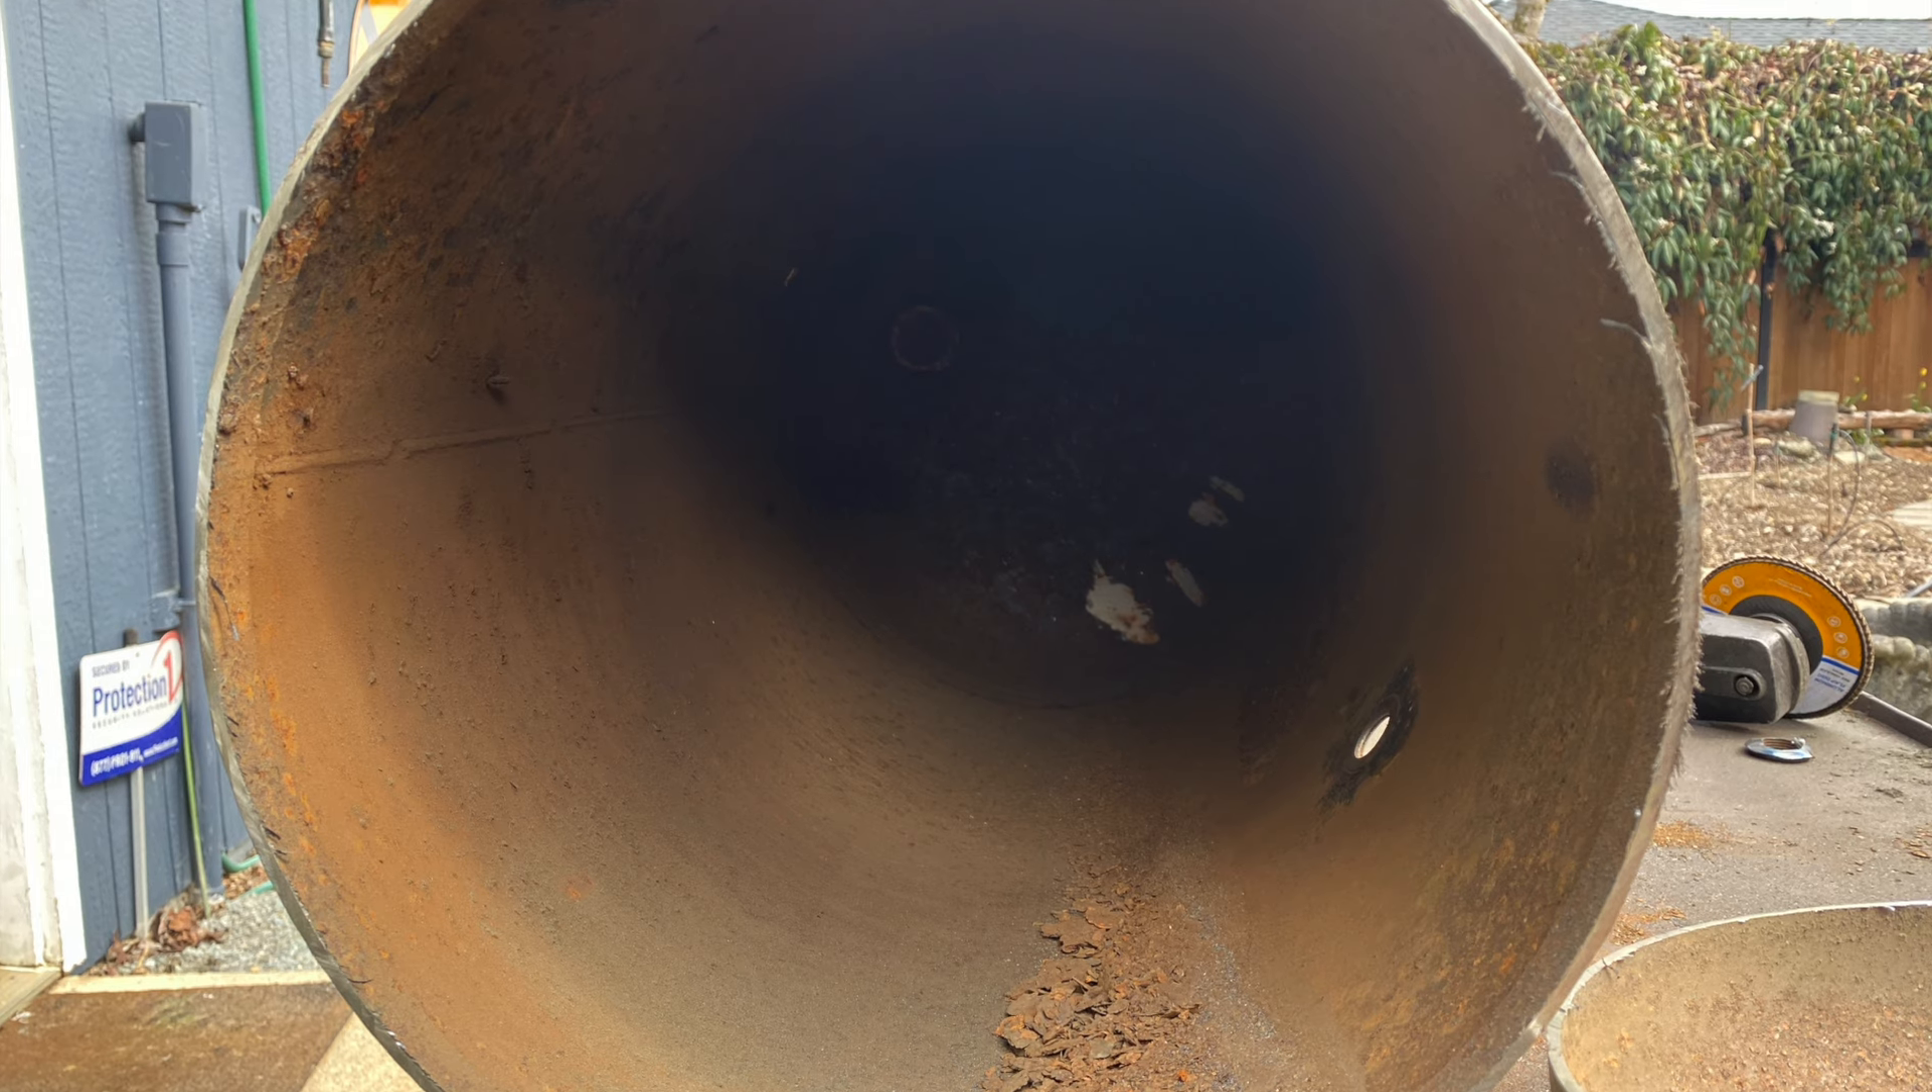Also, I took the plunge and removed the end of the tank.